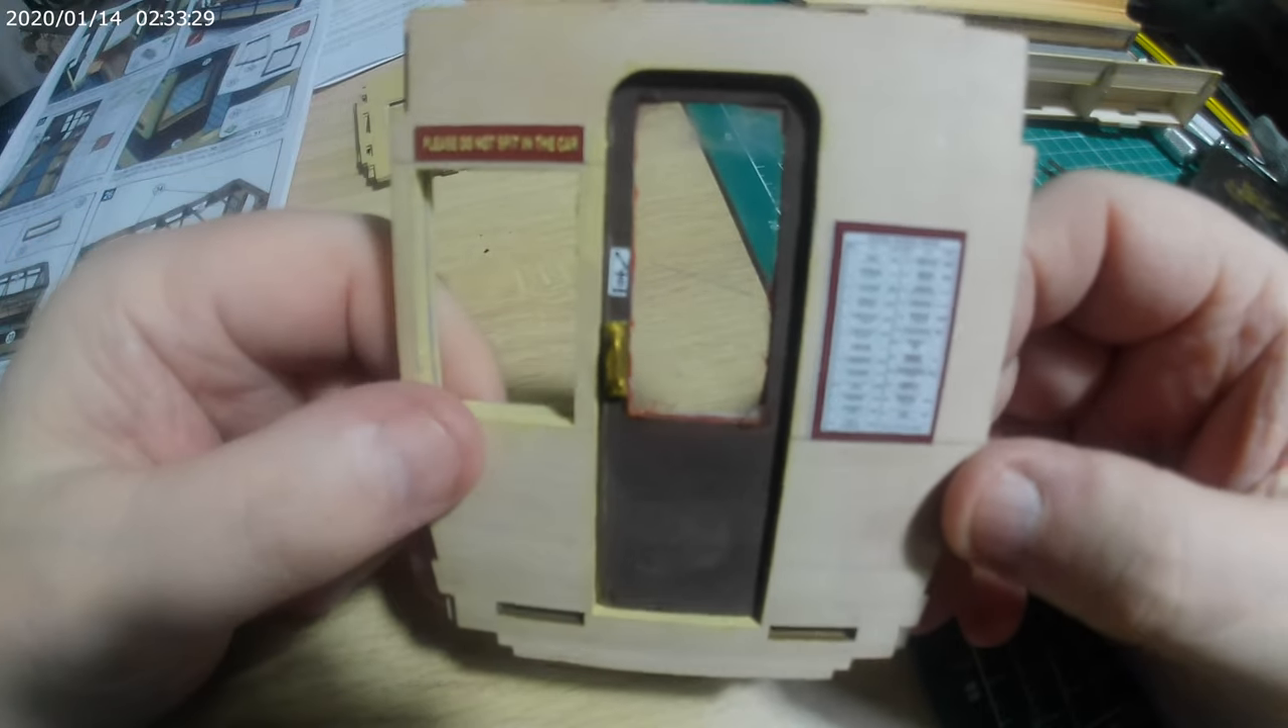And as you can see, I've got the door handles and the stickers on the inside.